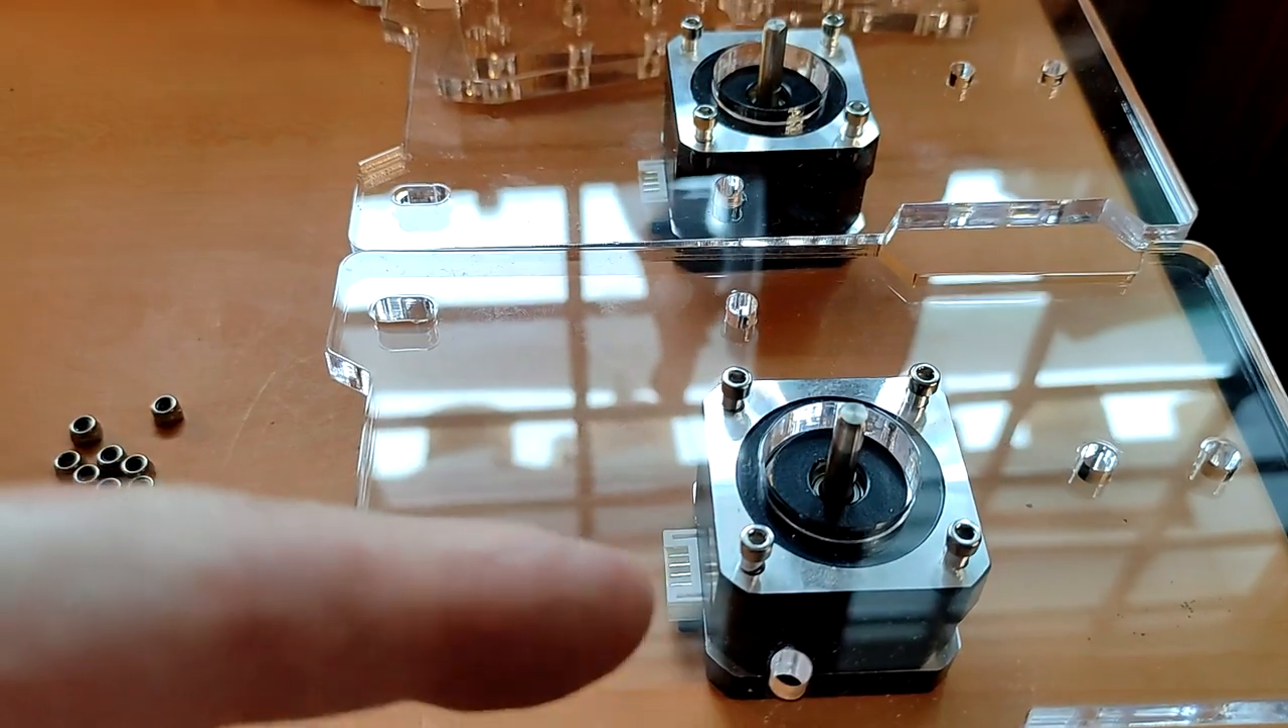That's the first lot of m3 by 10 bolts in that's two done.